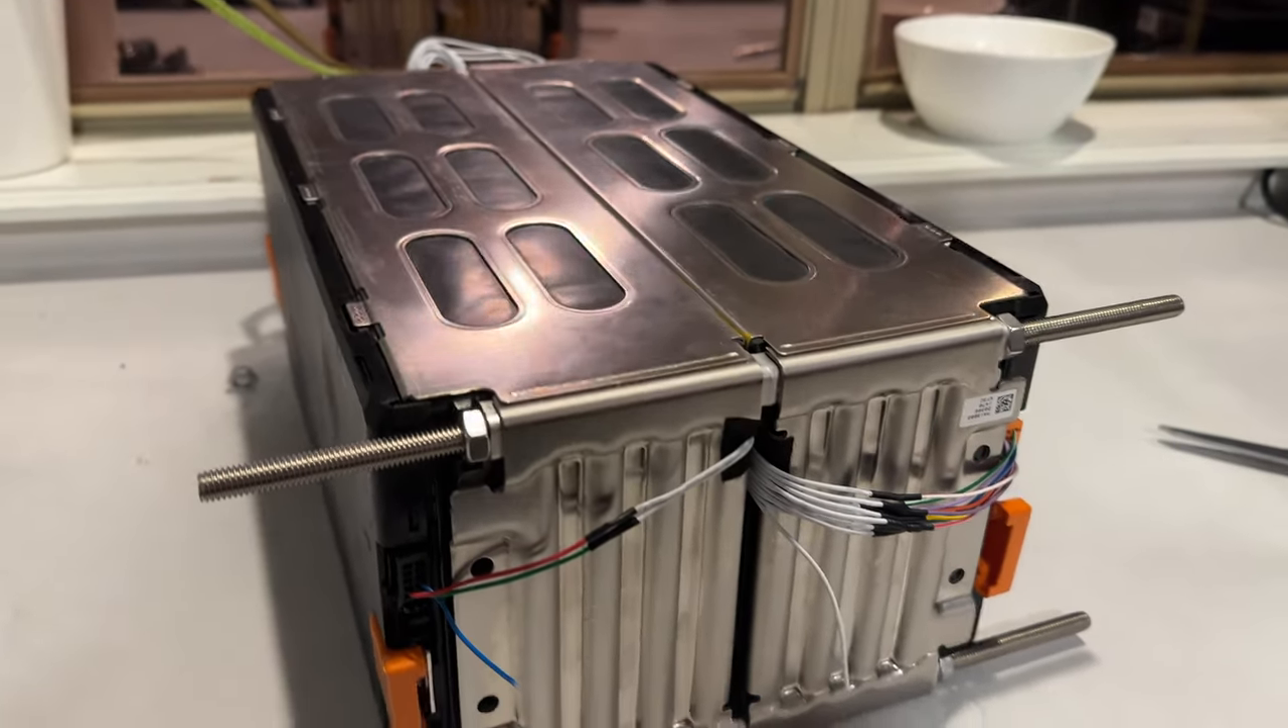Okay so now we have the modules connected together and hopefully they're going to stay that way.